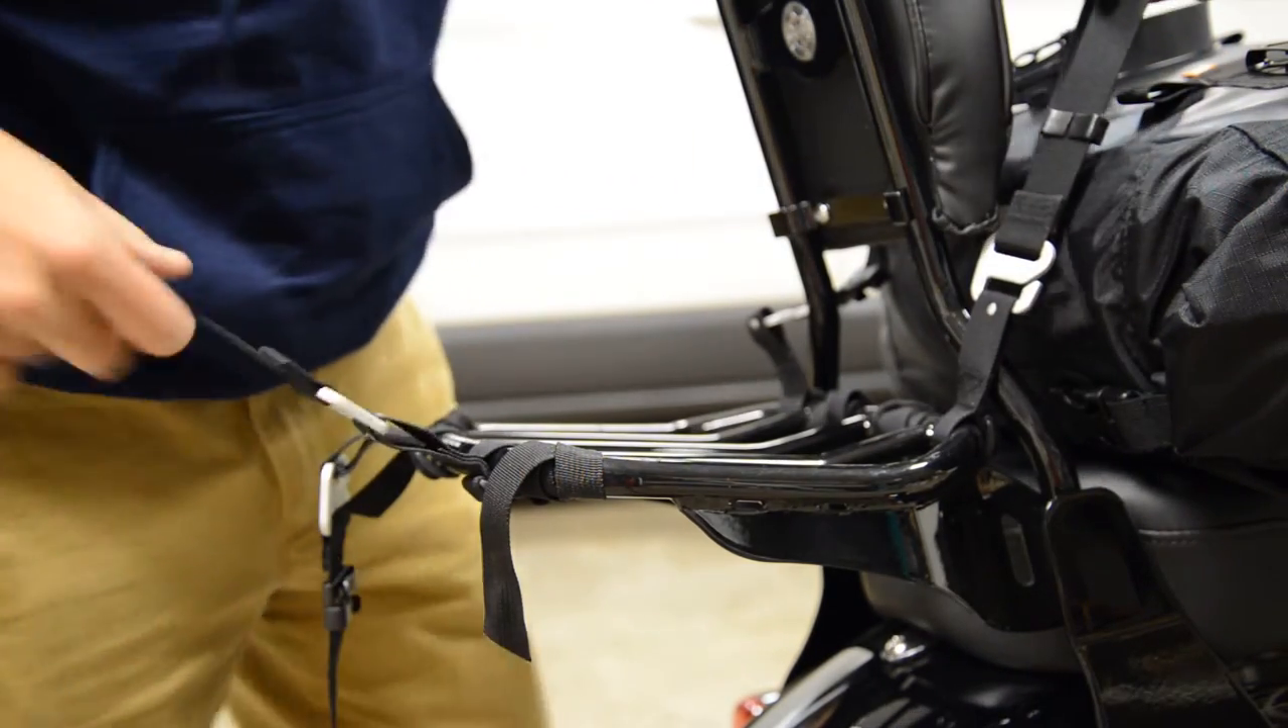I have these straps hanging out like this. And they're not strapped down because I have to put the bag in first.